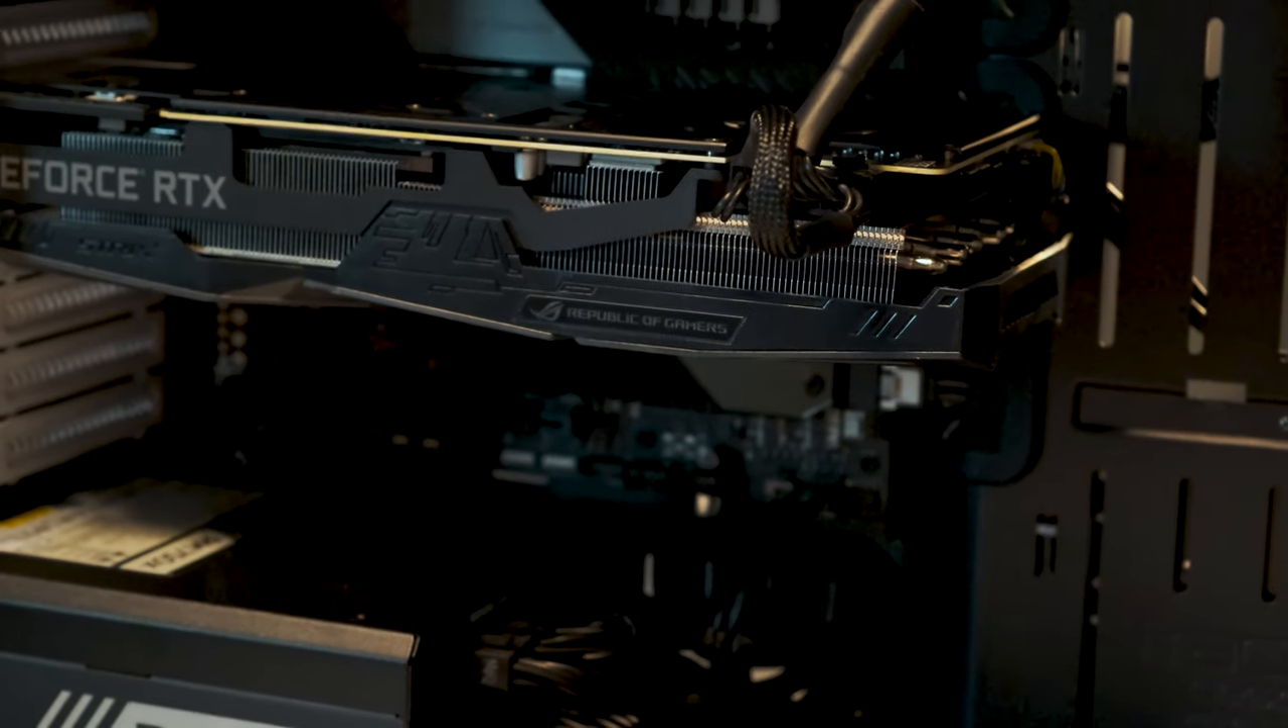So now the GPU is installed inside of the case and you have connected the power.